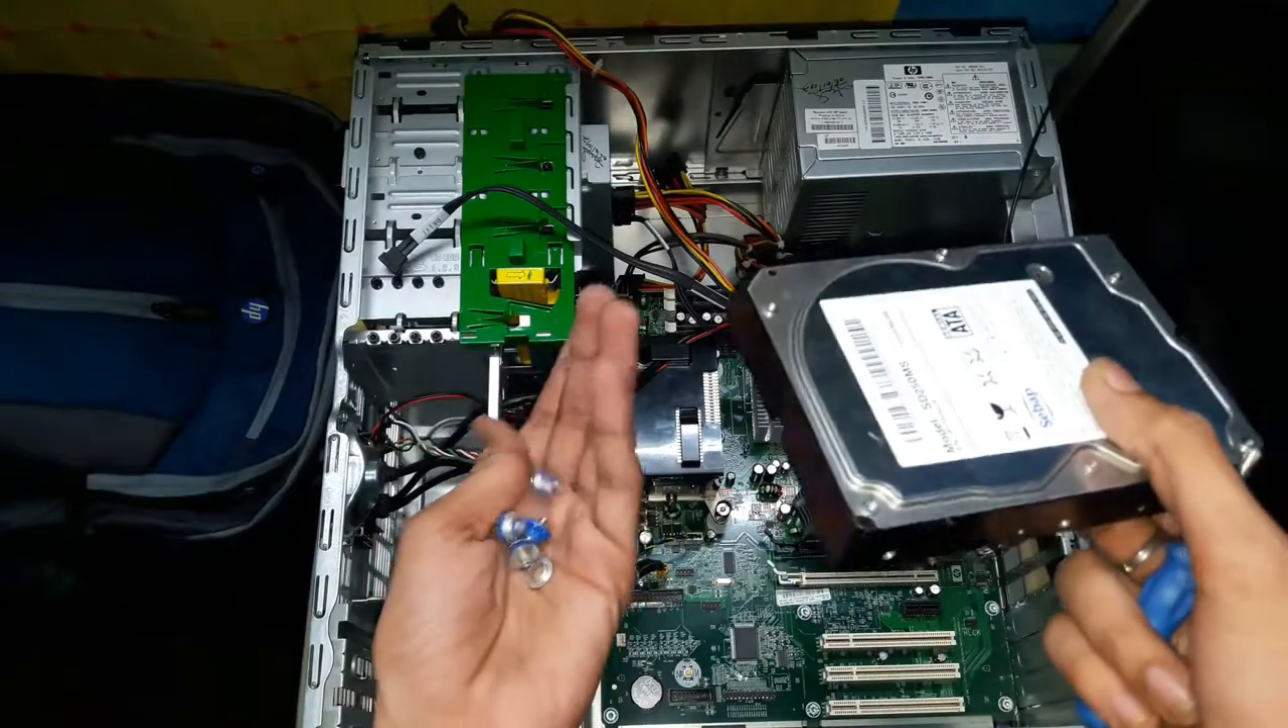So as you guys can see I have successfully removed the failed hard drive from the PC cabinet.